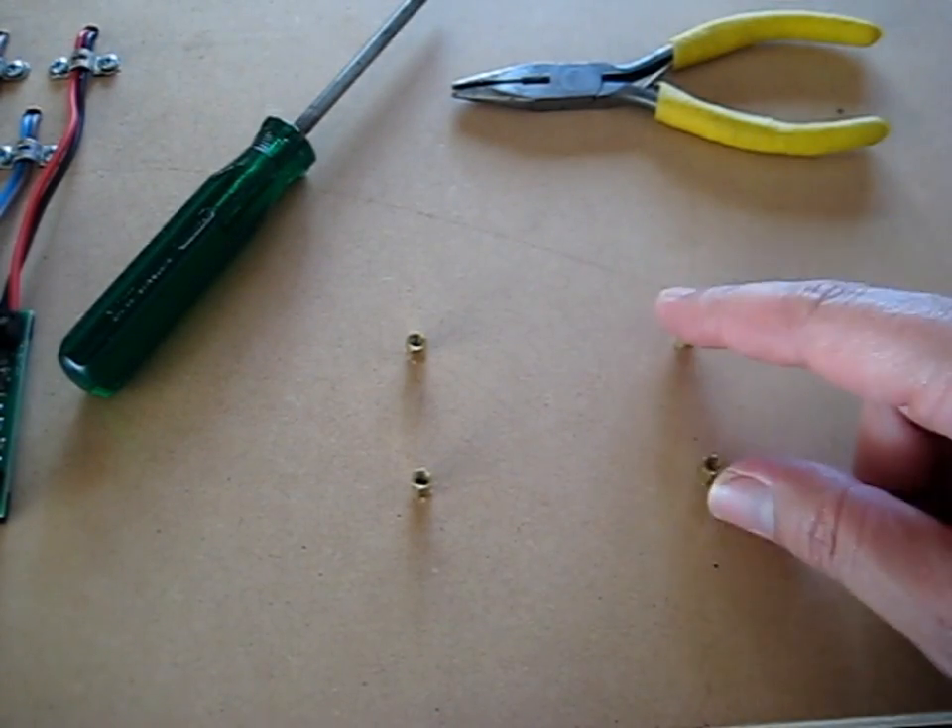Alright, so the little brass screws now are mounted and I've screwed them into the MDF.